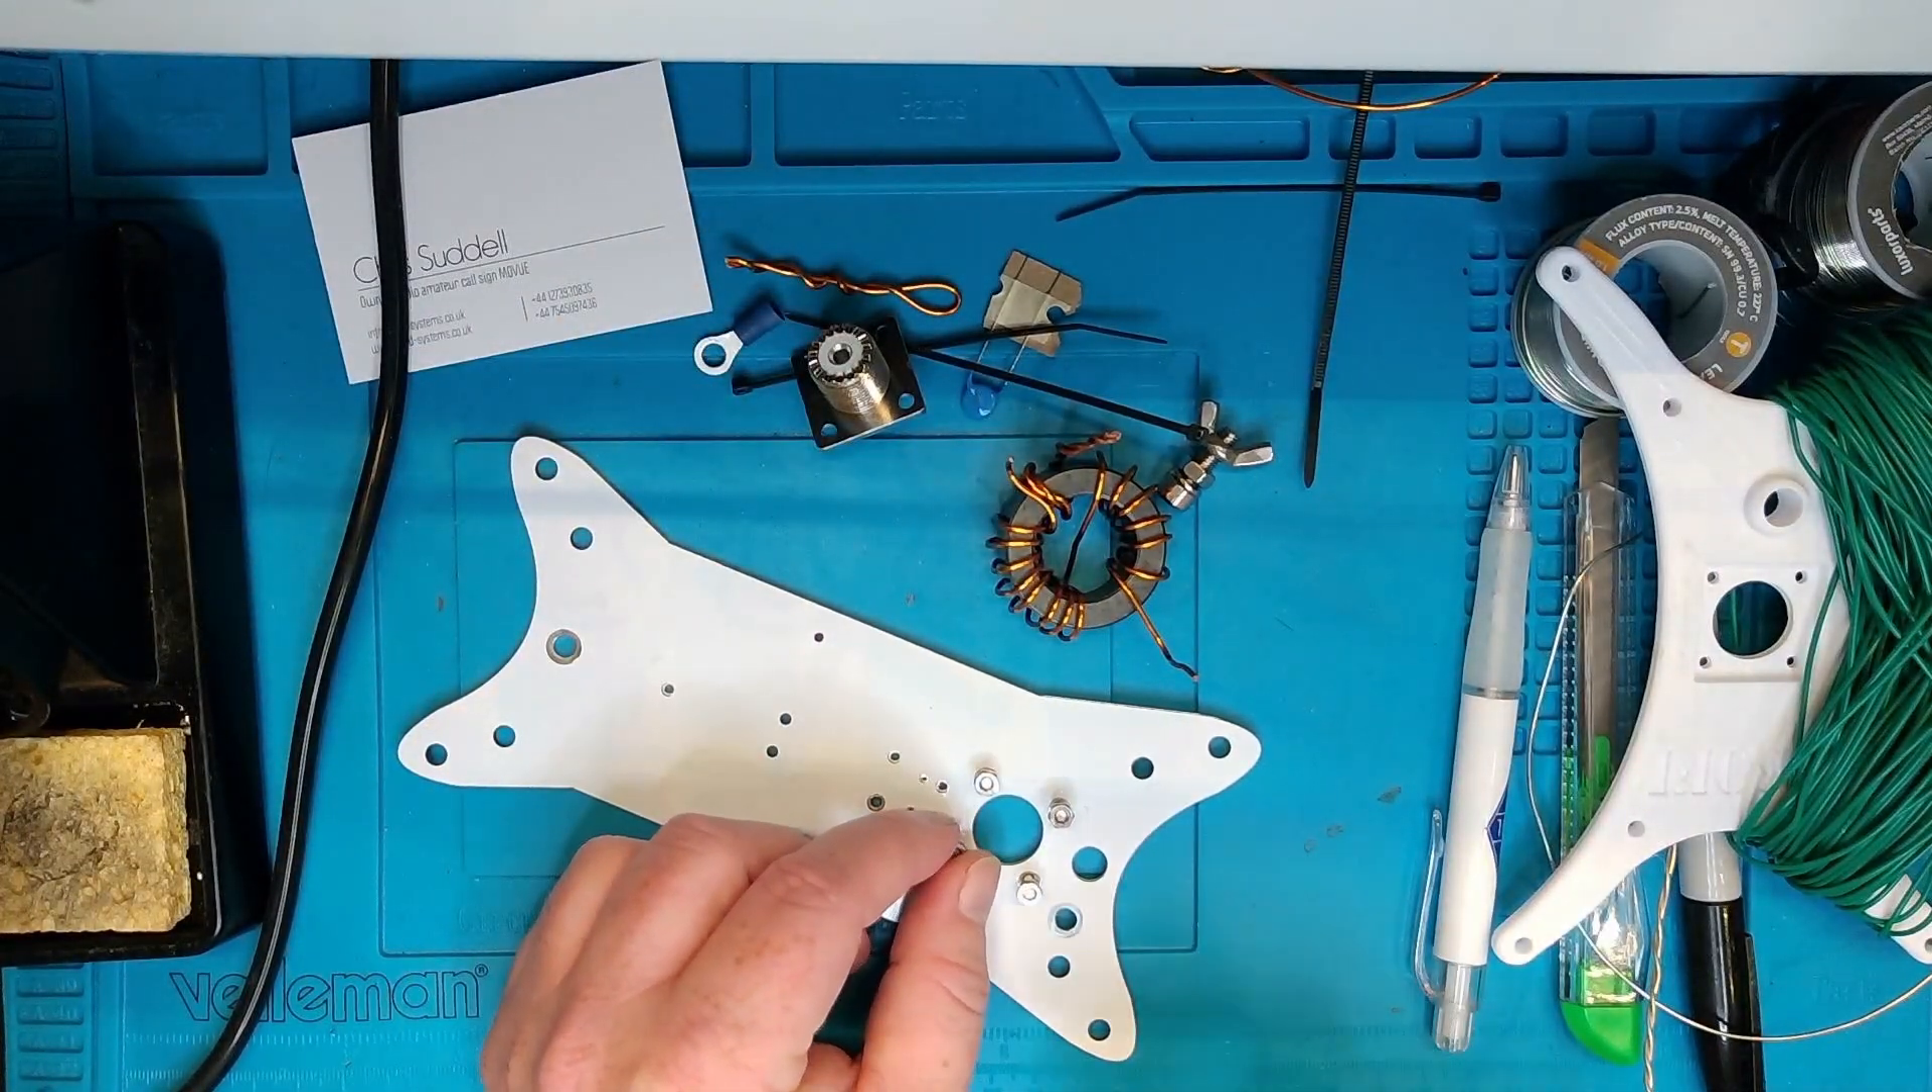So, I've wrapped the toroid. Not particularly well, but it's wrapped.